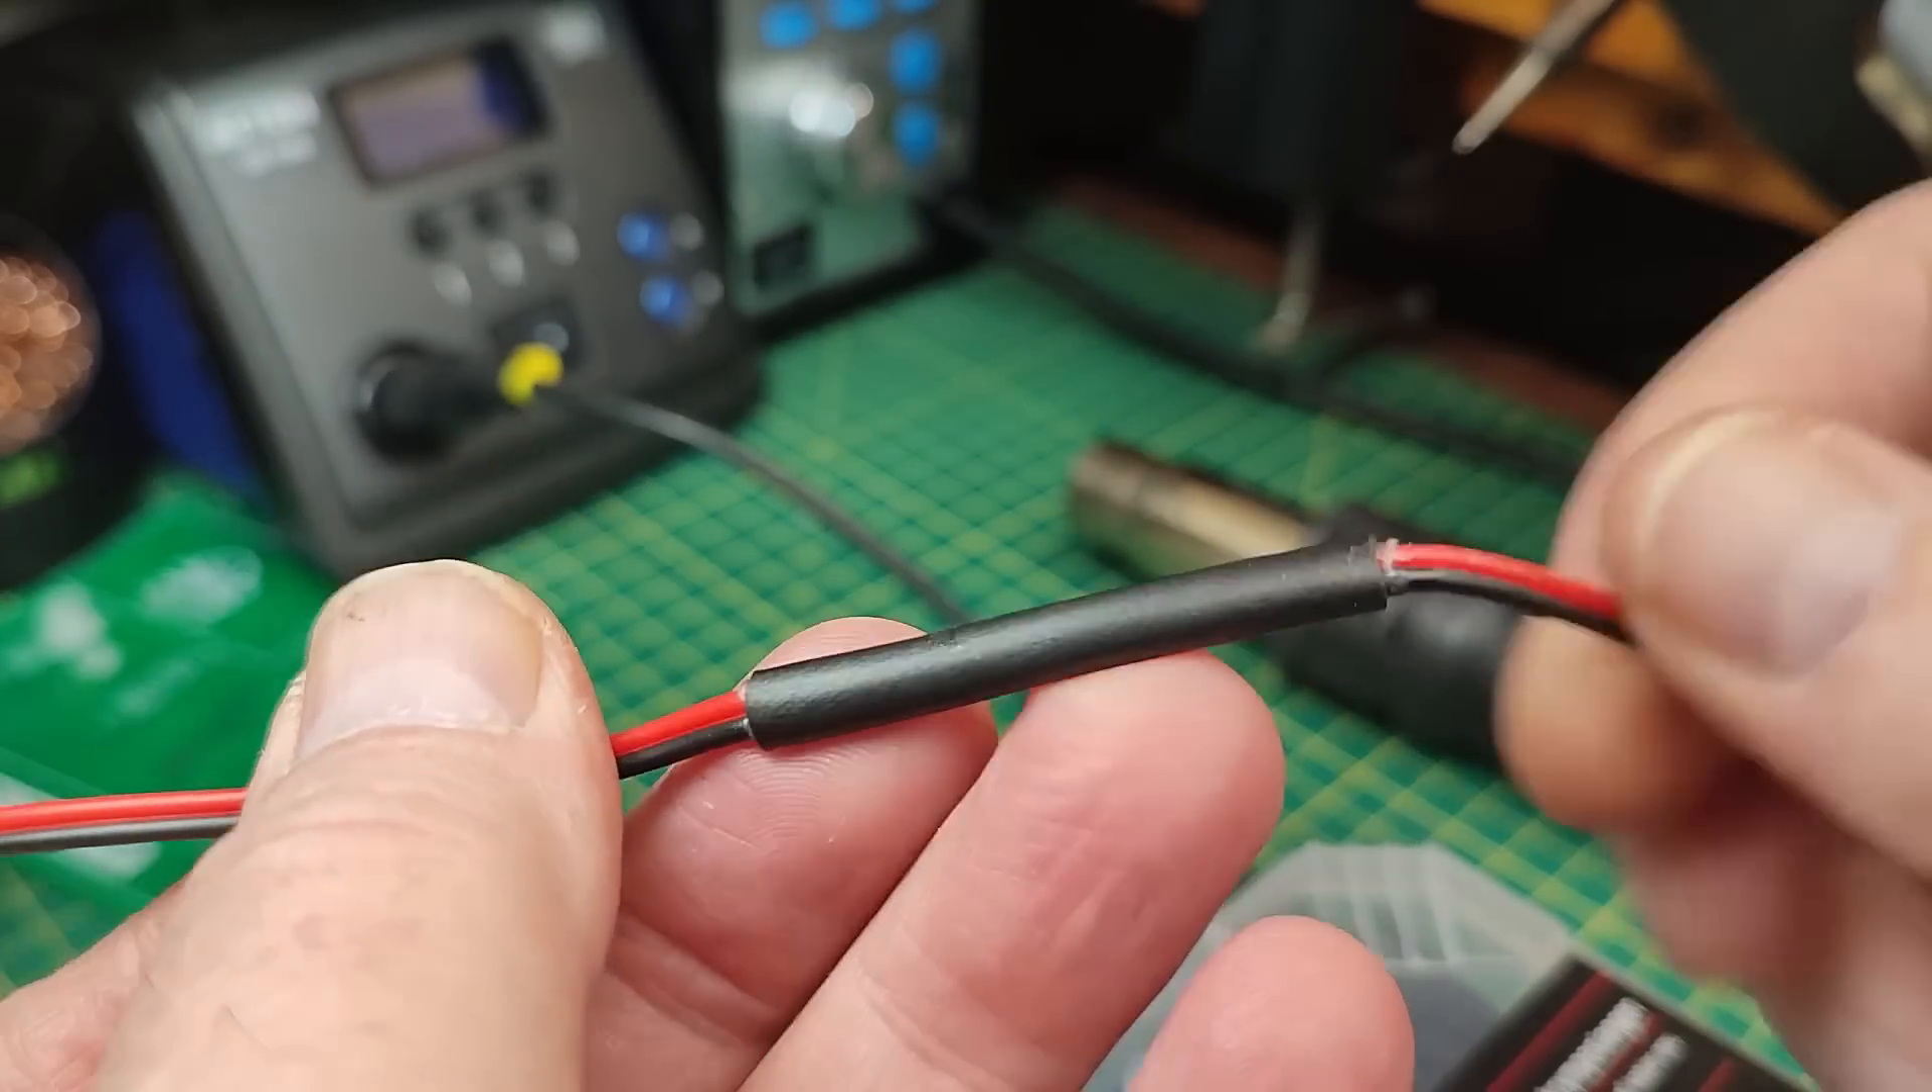Here we have a couple of cables that have been joined together with this heat shrink over the main join.